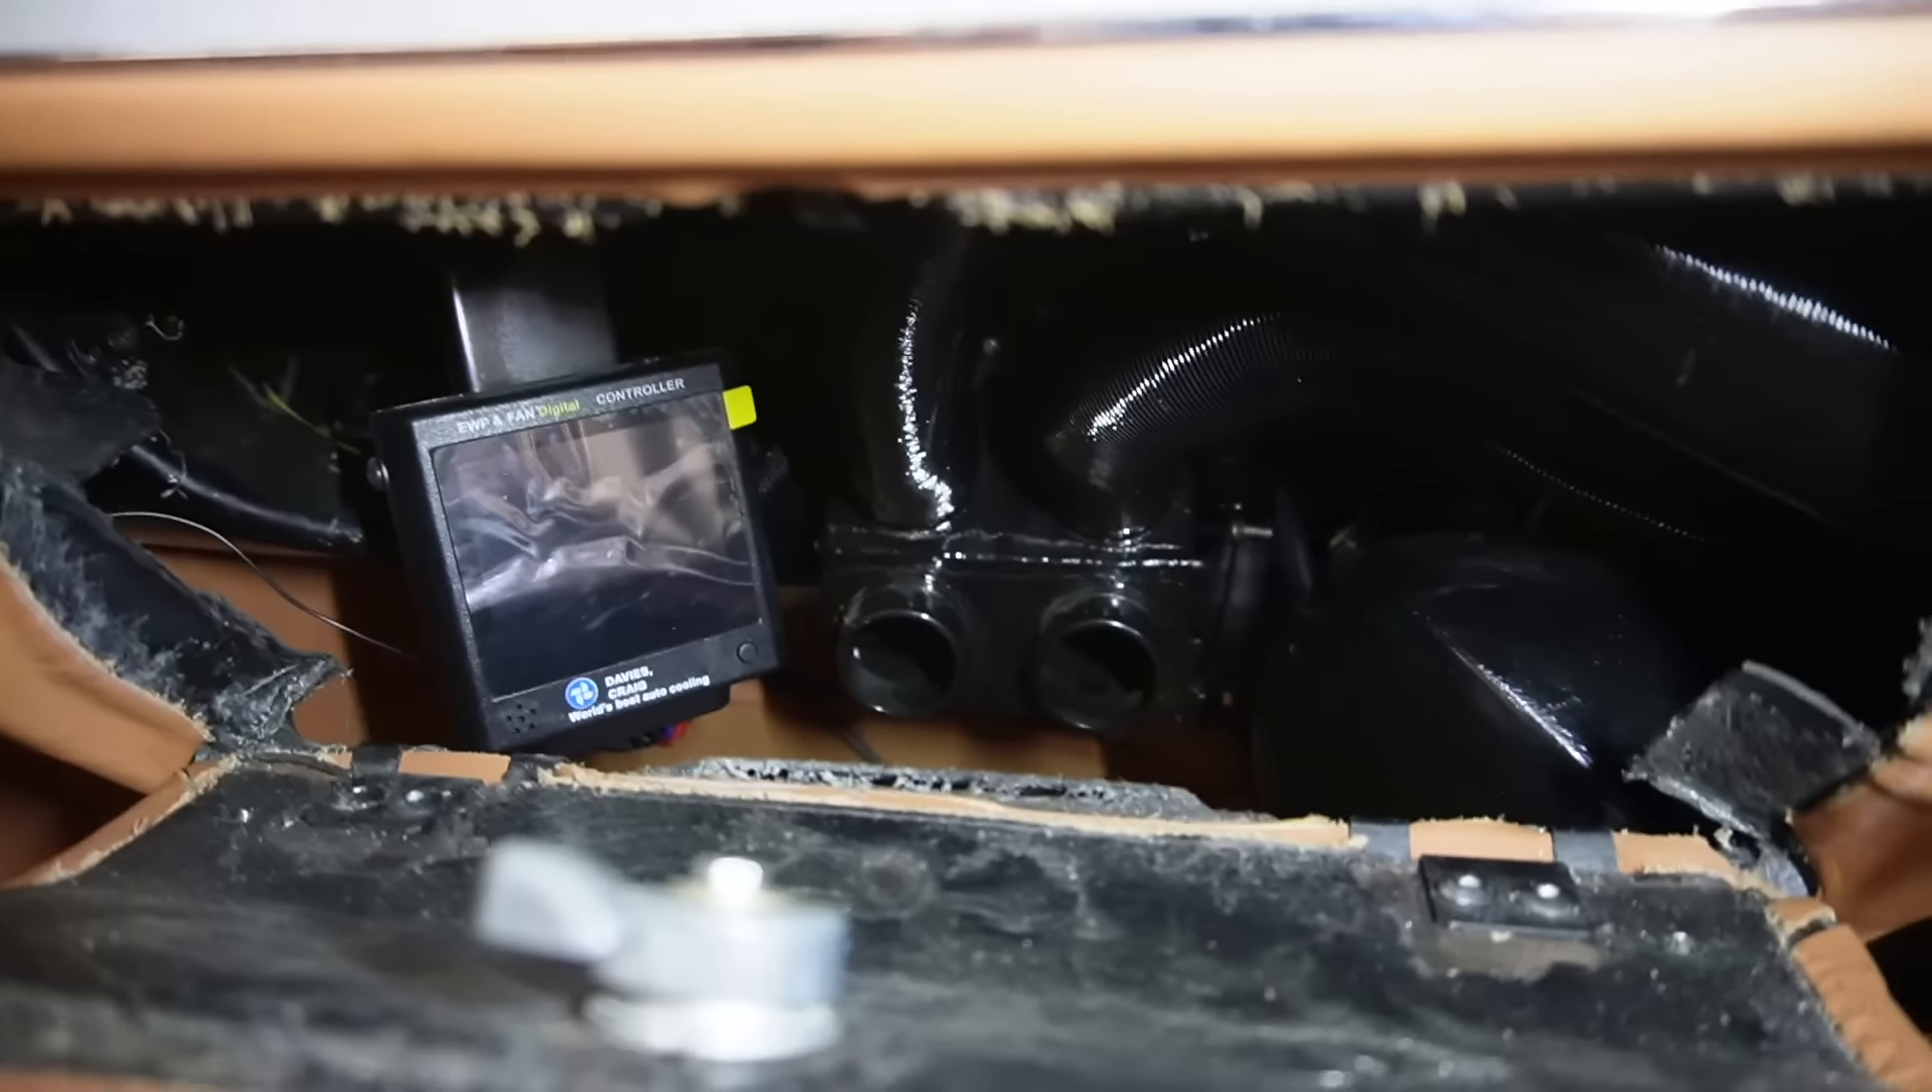Another thing is I have a glove box that is all just open inside and there is vent pipes and all sorts of stuff in there that is not finished.